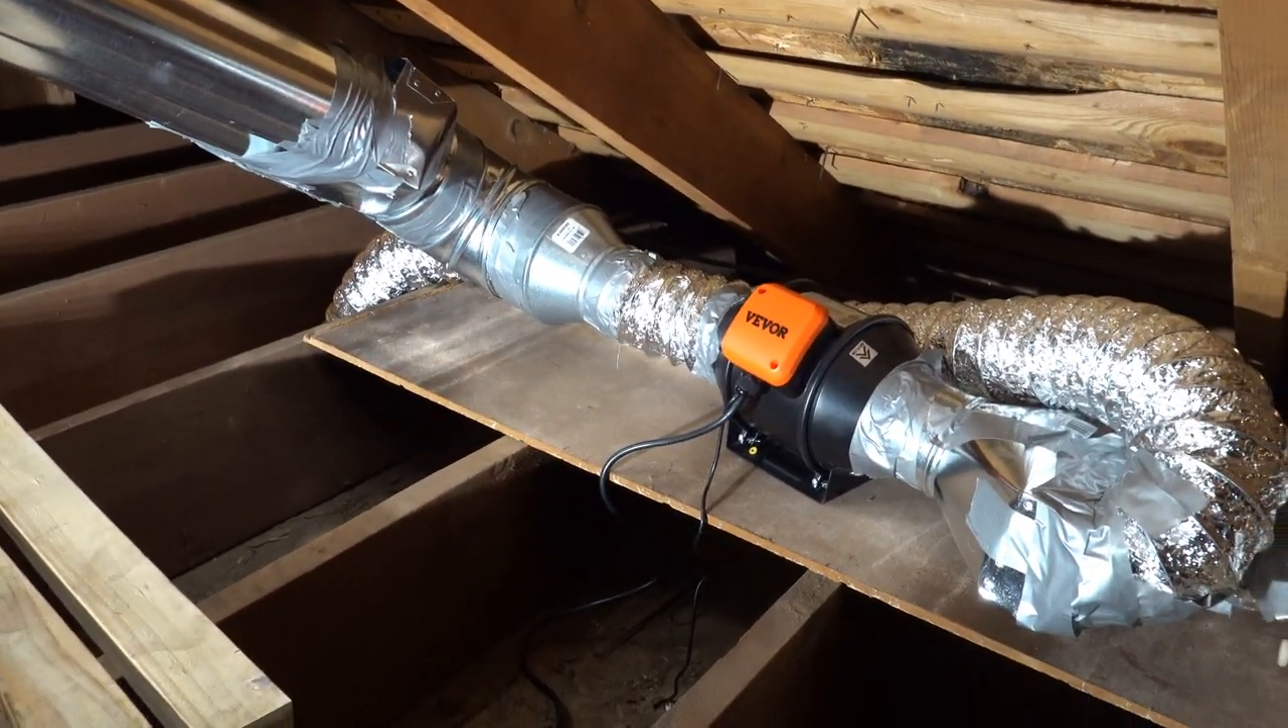Okay, so I've got the motor and pipes hooked up.